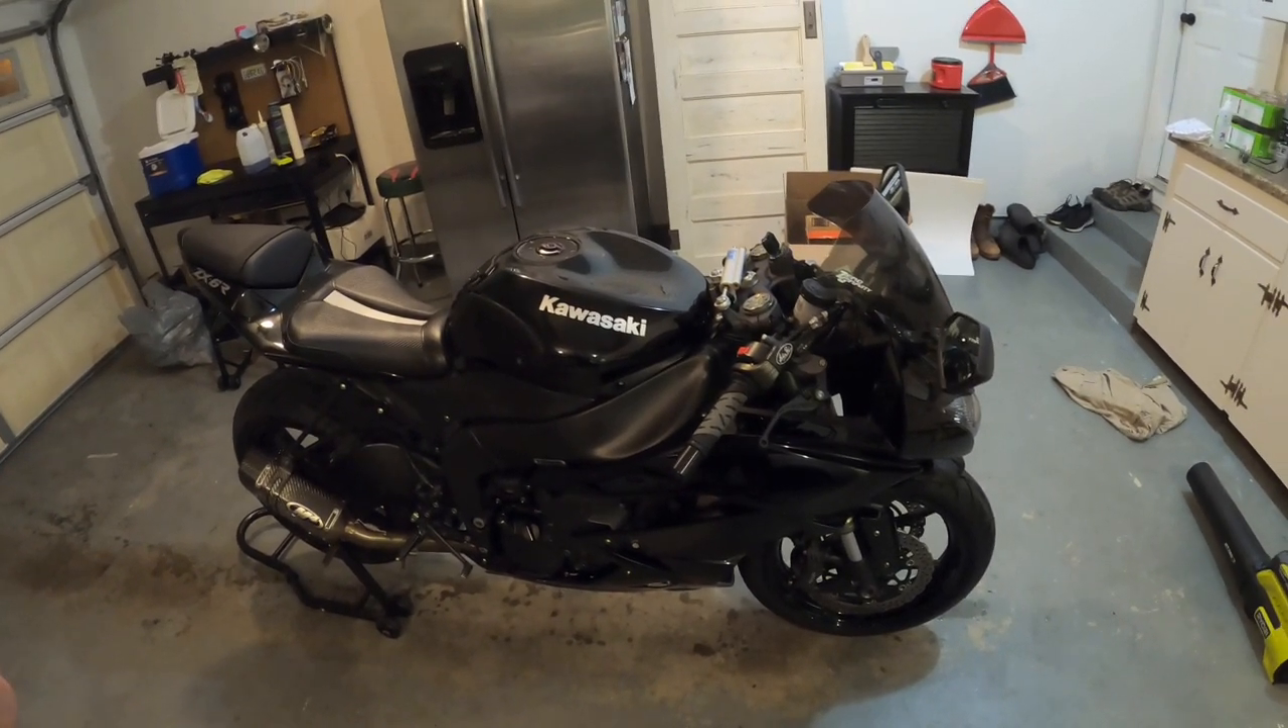Um but yeah bike's cleaned up coolant's in all the panels are back on.